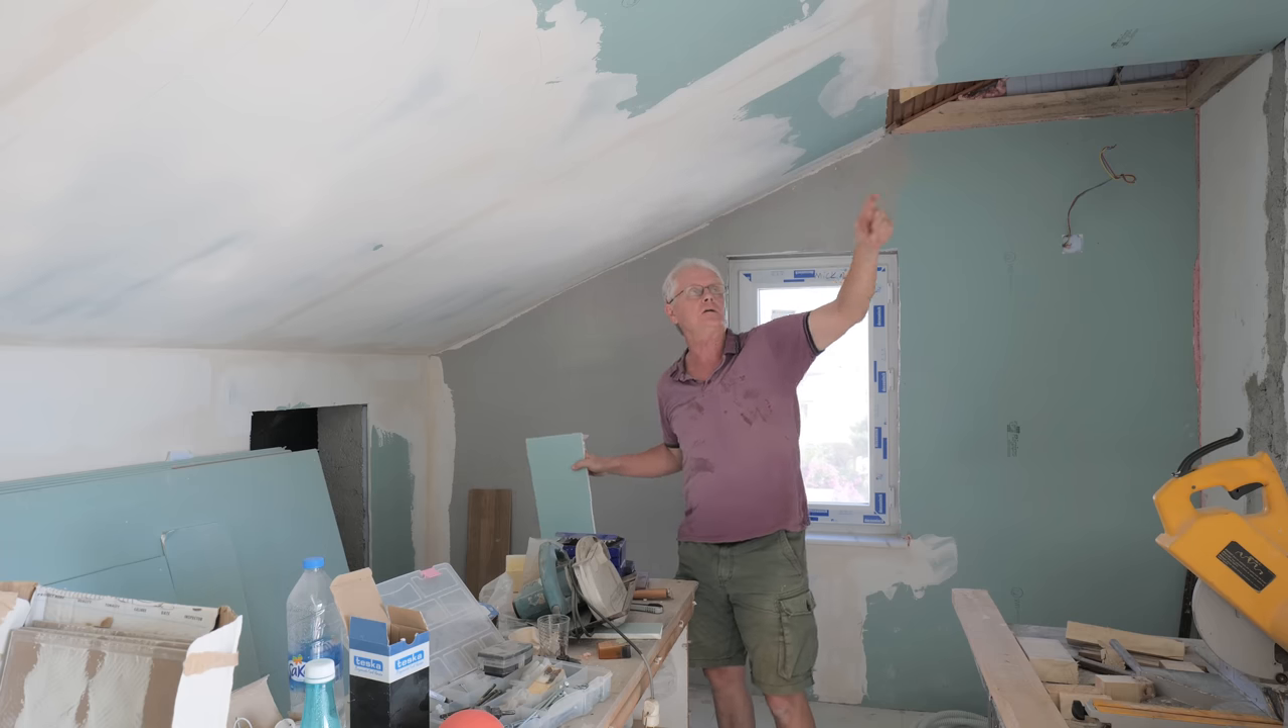You can see we've got all the plasterboard on now, nearly all of it. Just left a couple of spaces so that we can do the electrics for the spotlights.